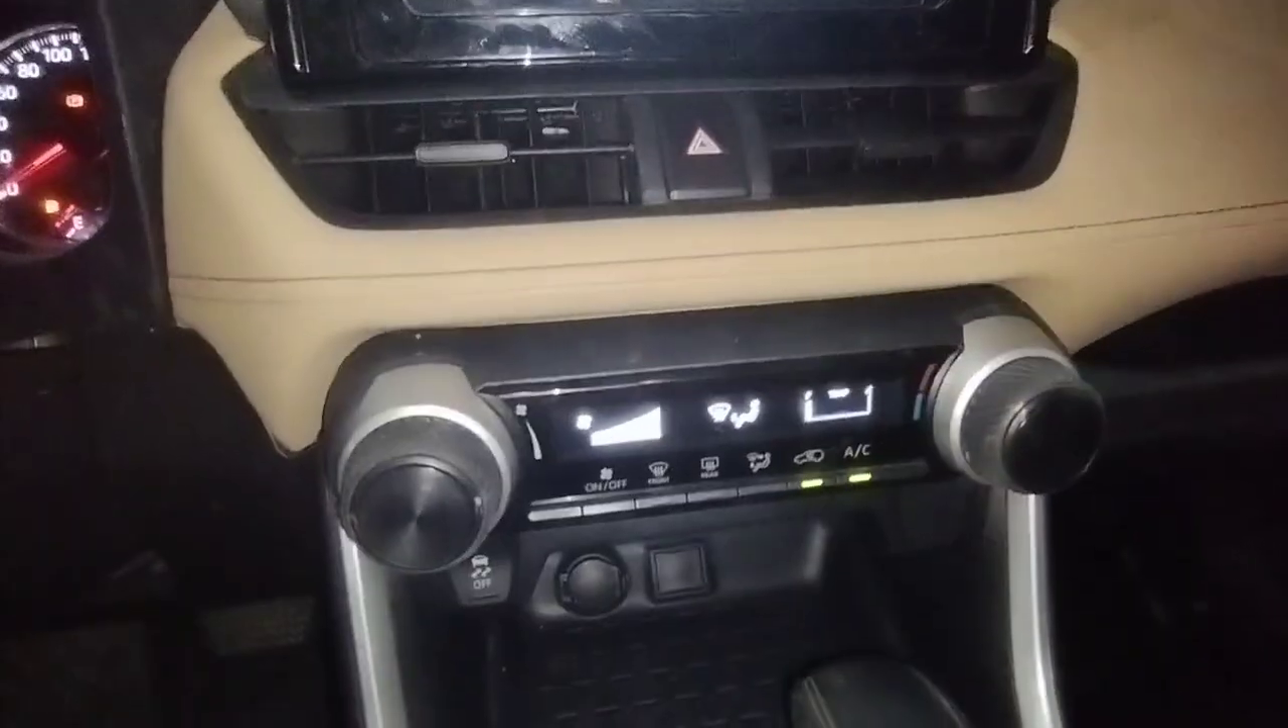तो control पेनल भी बैठा देता हूँ मैं यह भी बैठ चुका।